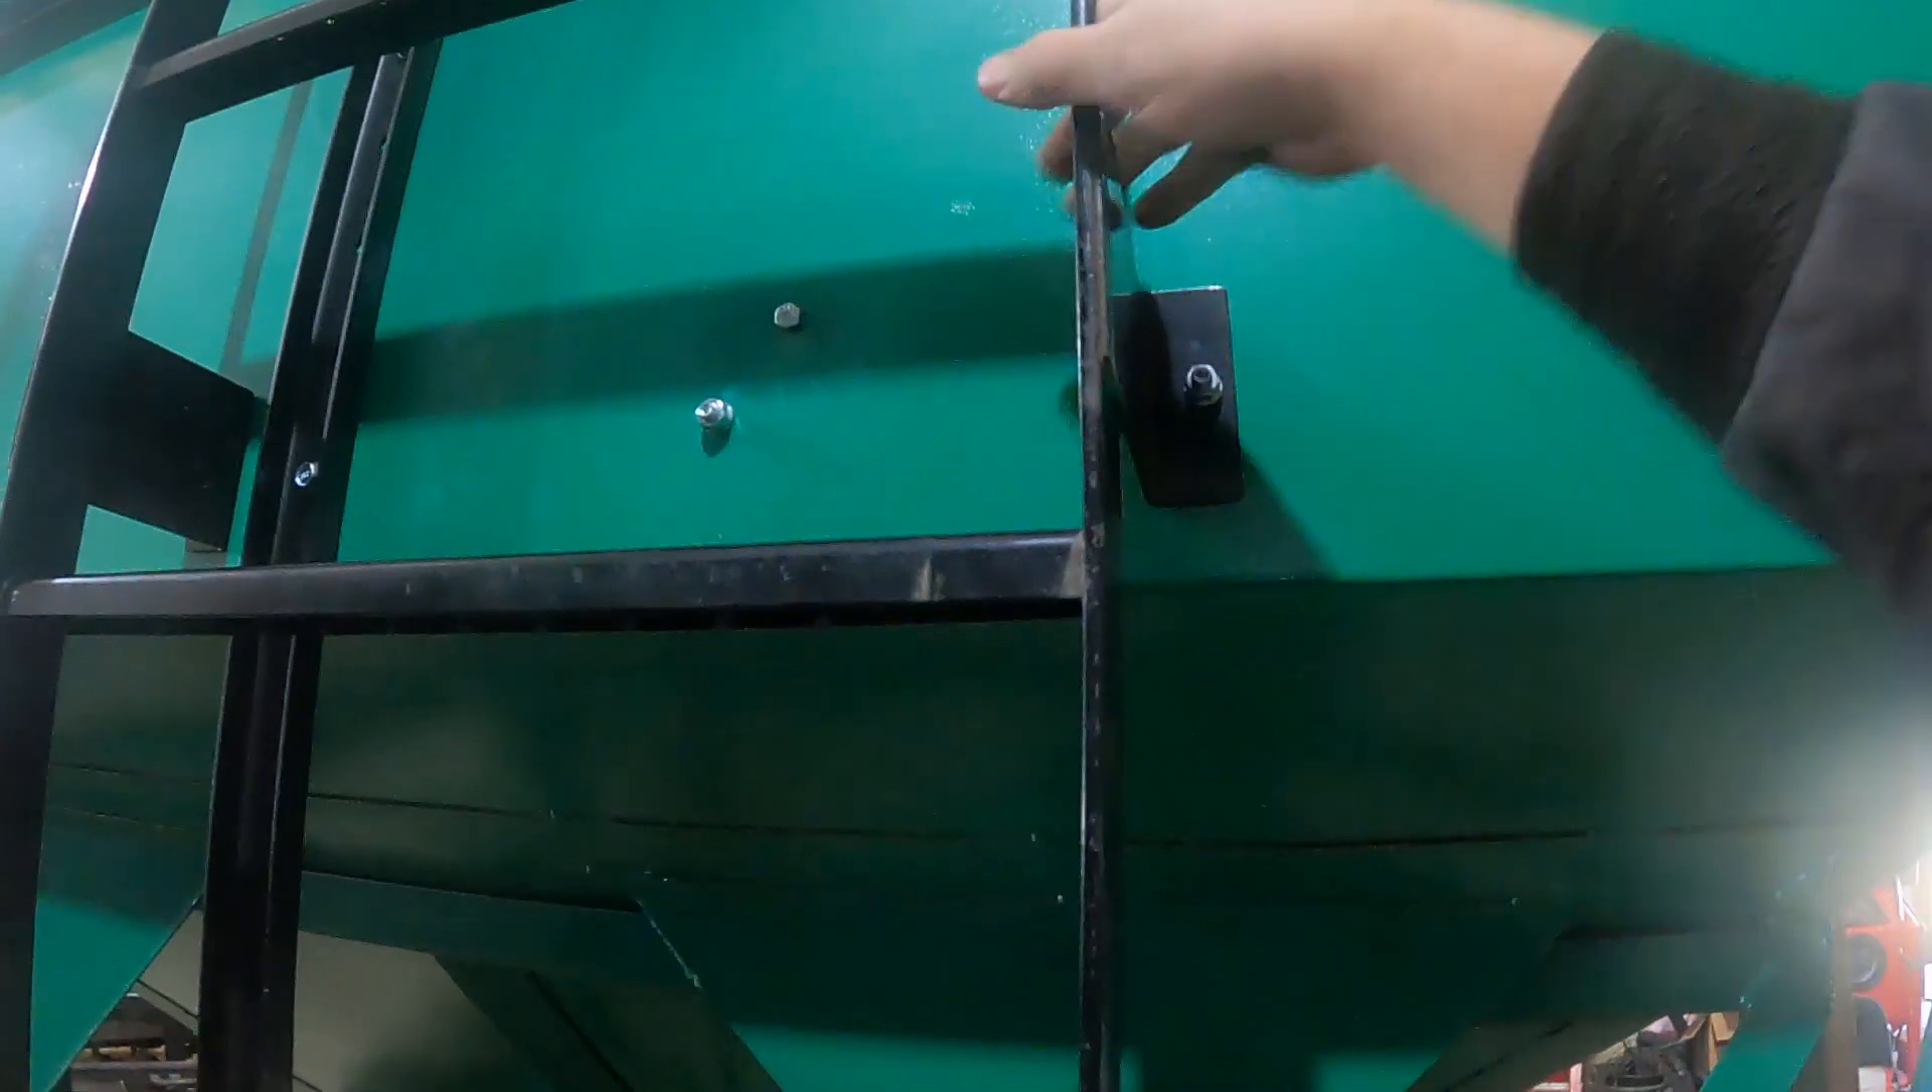We got this ladder installed.